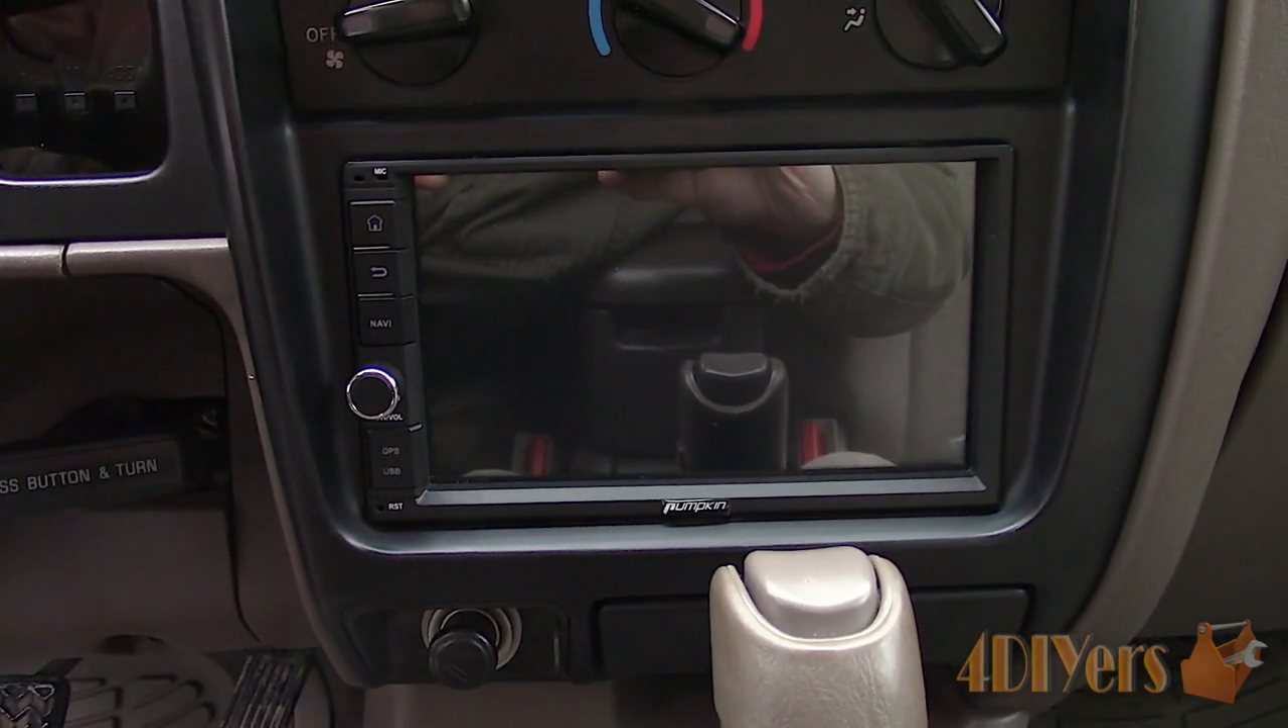Once done, here you can see how the head unit sits in the dashboard. There is a tight fit all the way around the perimeter of the unit. No need for any bracket adjustments.